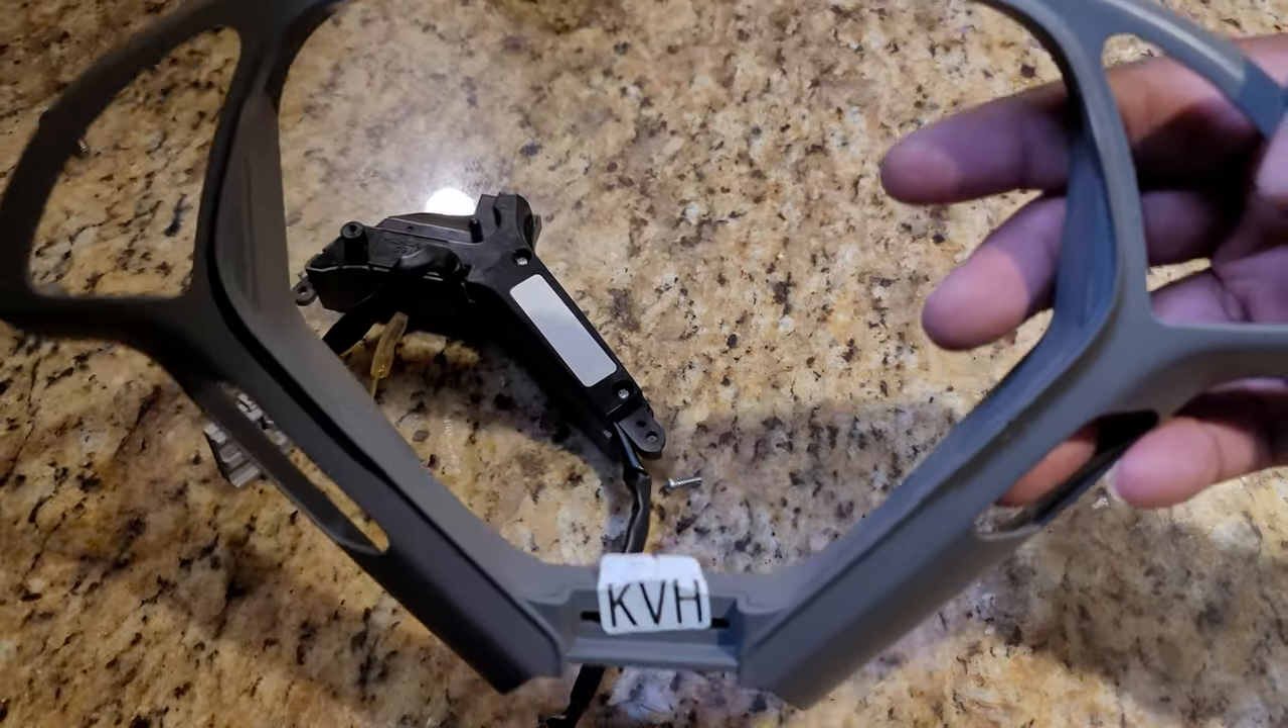So right now the trim piece is off.